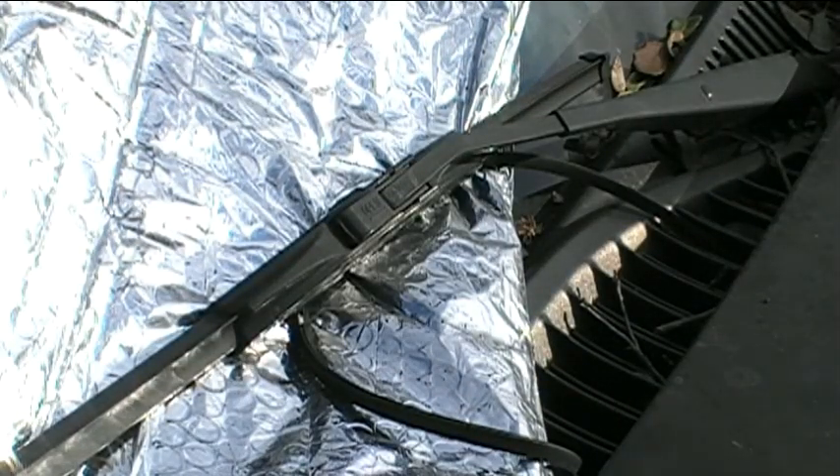Okay, so now I have the sunshade underneath the wiper arm.